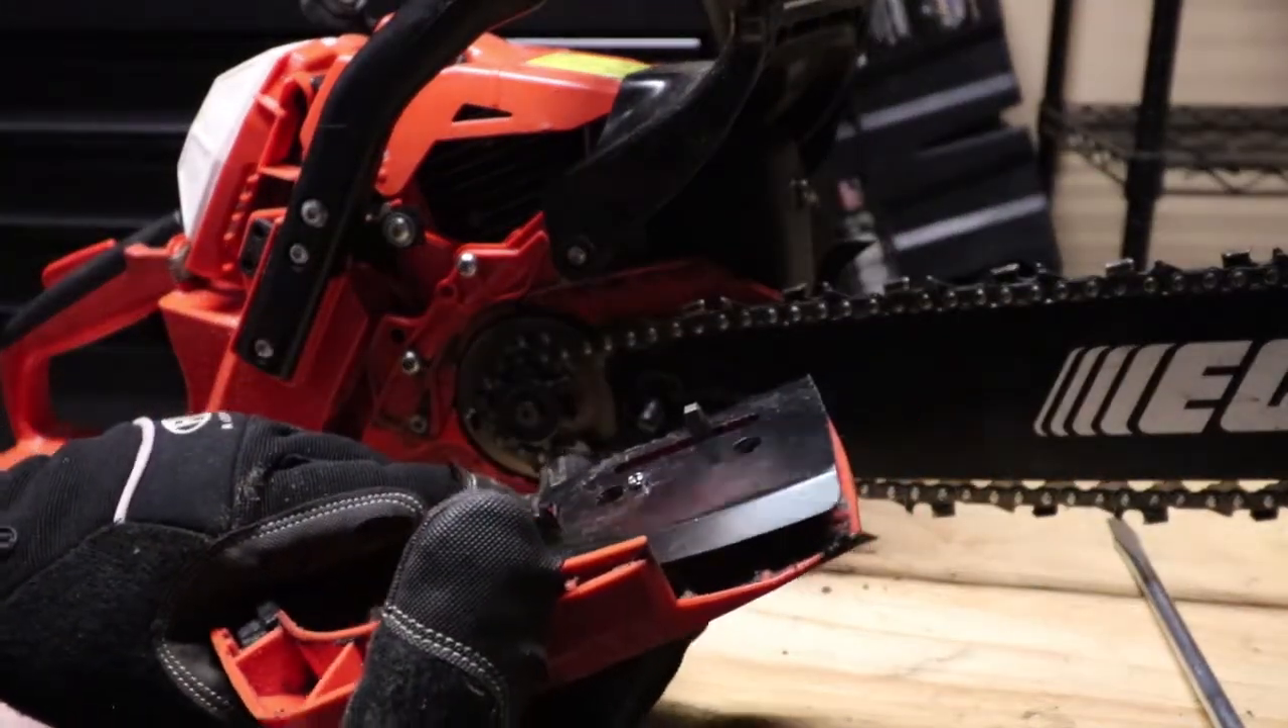Now that our chain's on, we're going to put our cover back on.